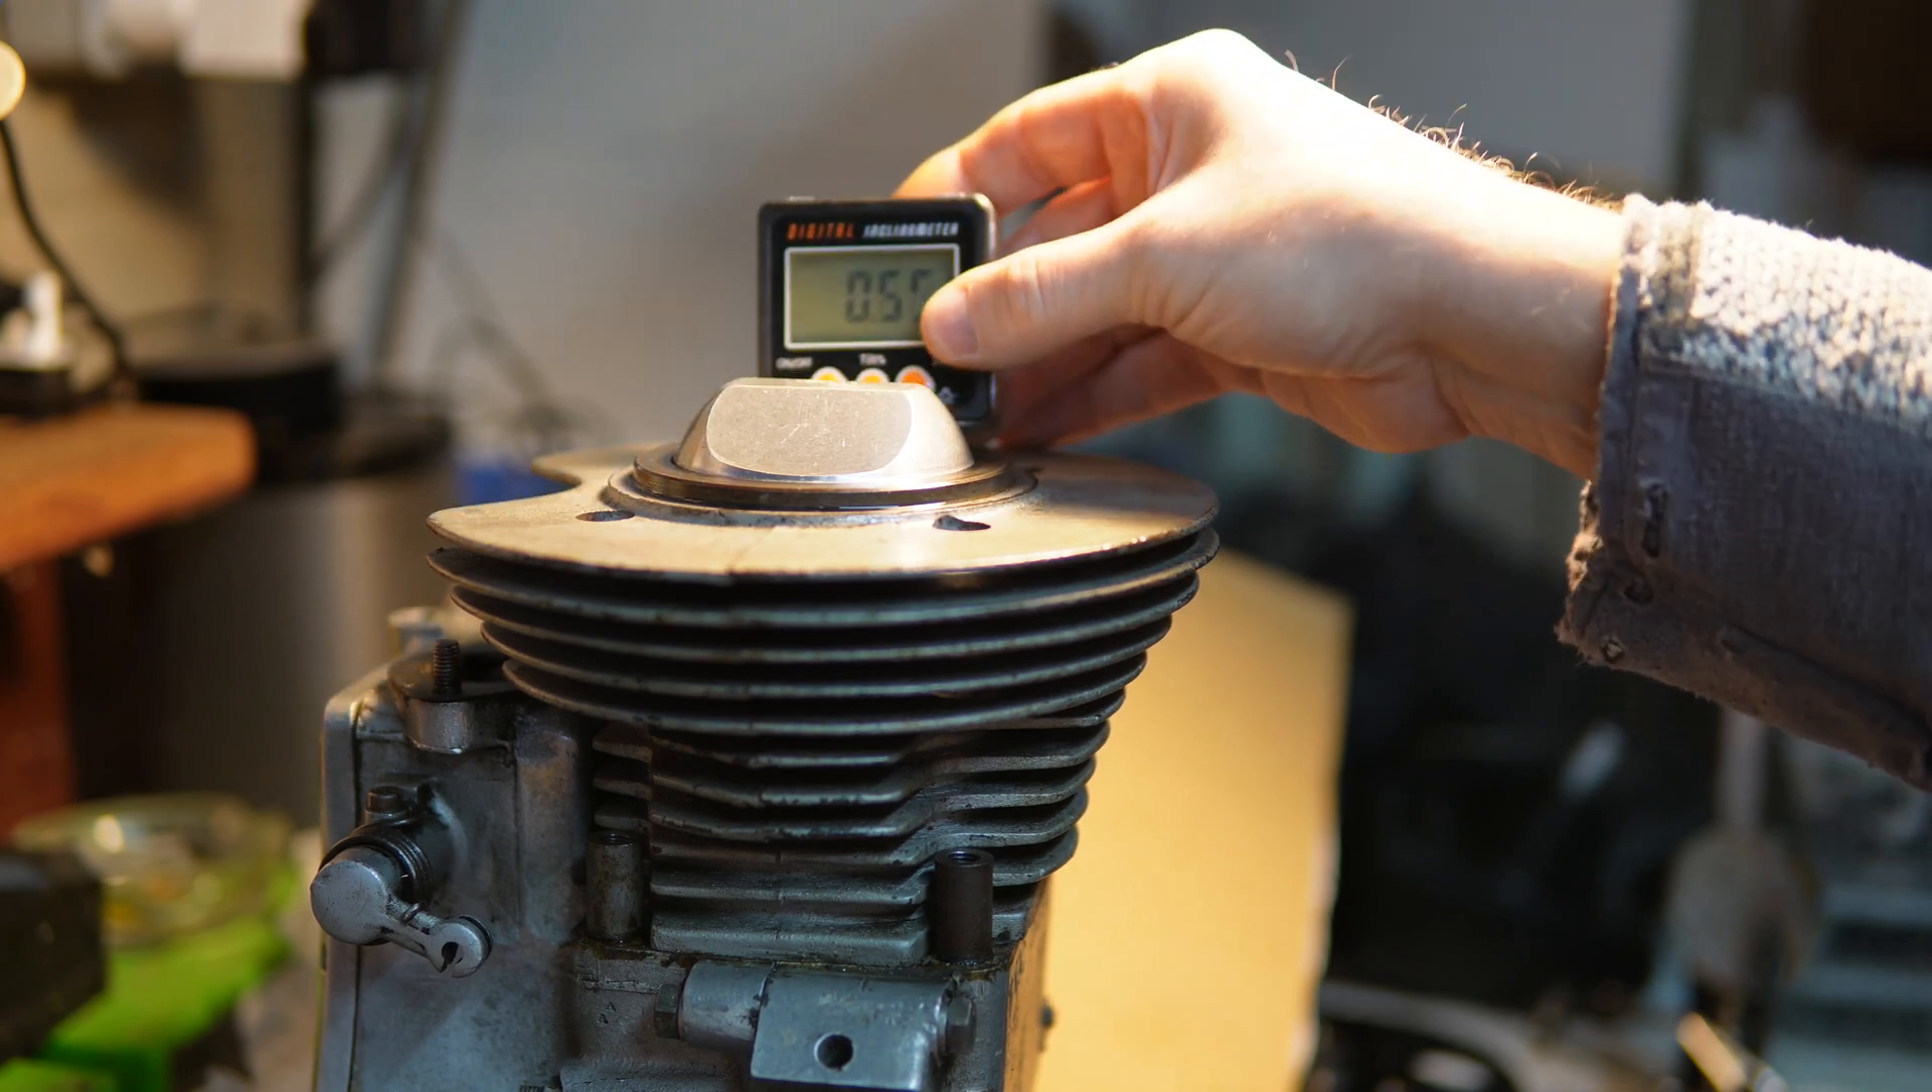As you can see the dome of the piston extends a long way above the top and I suspect I'm going to have to put a spacer under the bottom of the barrel here.